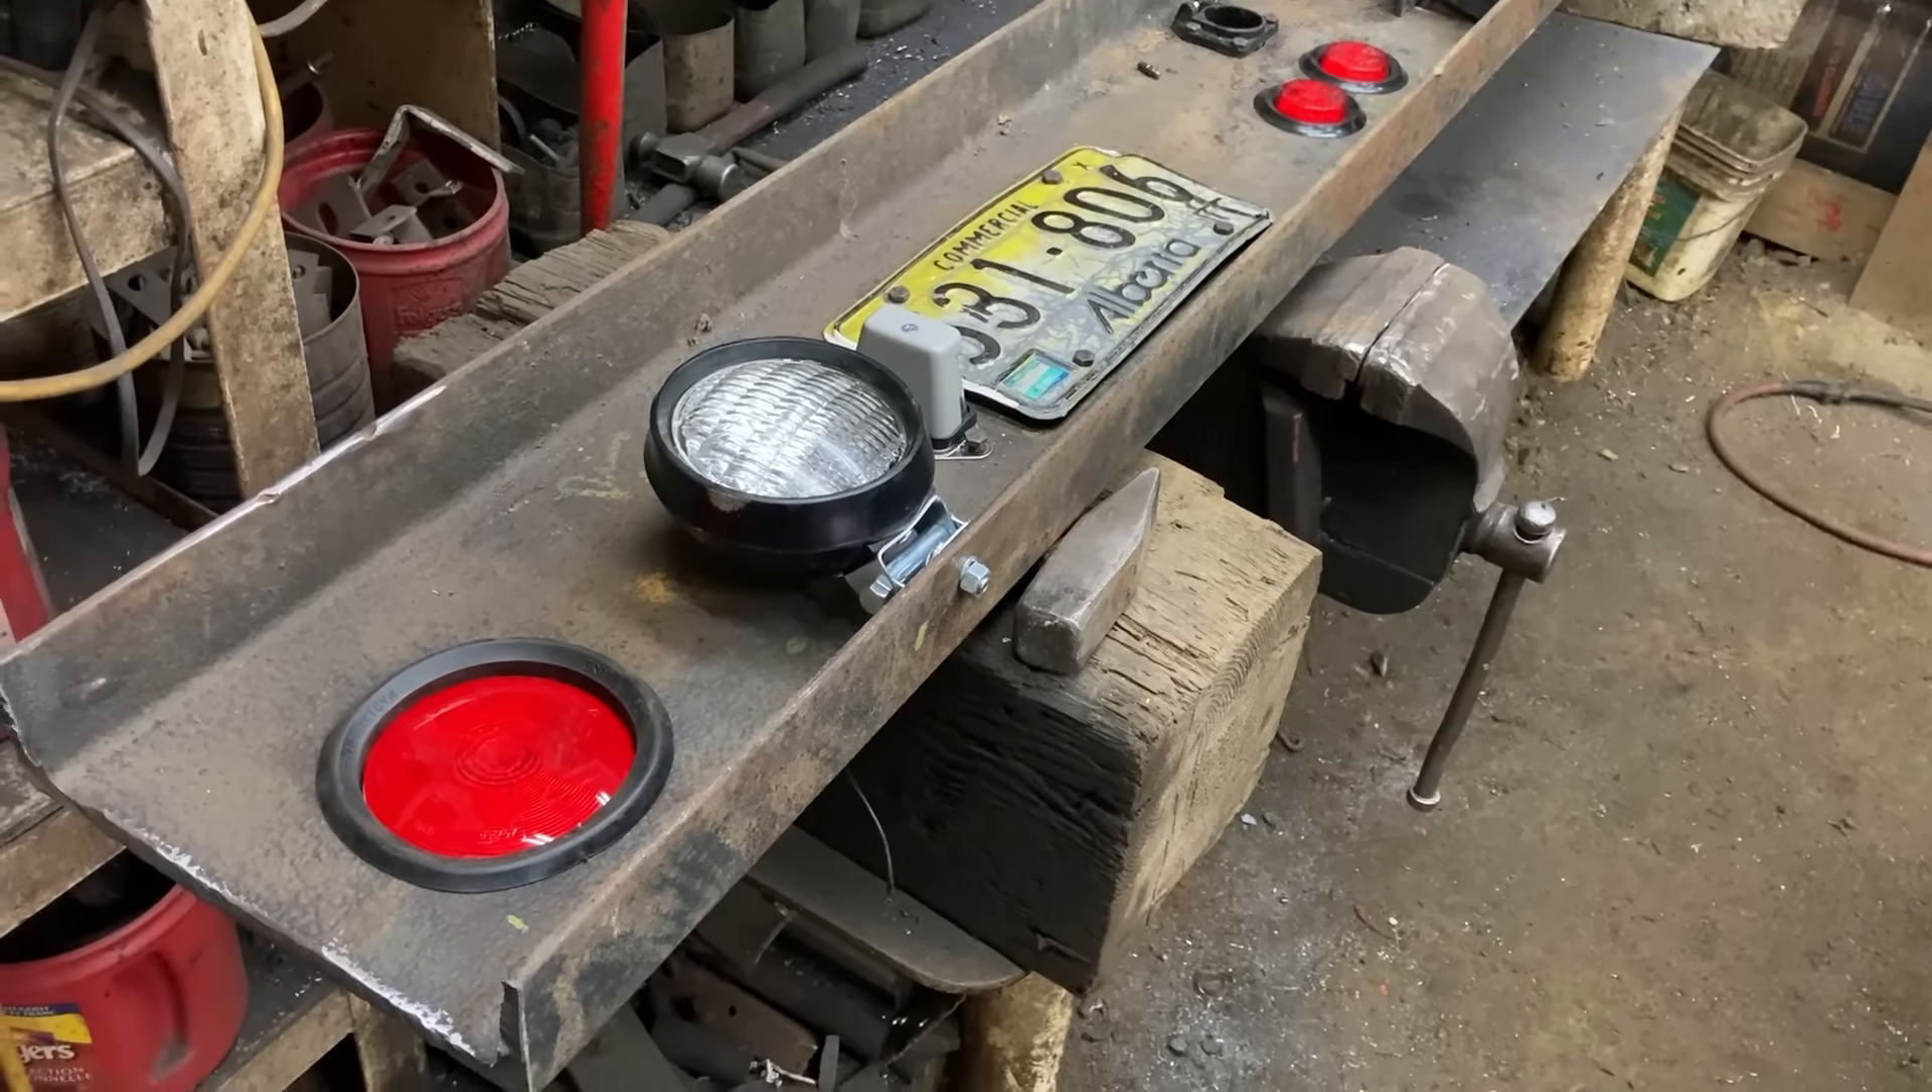All right so I got the 38 GMC service bumper service box bumper assembled.